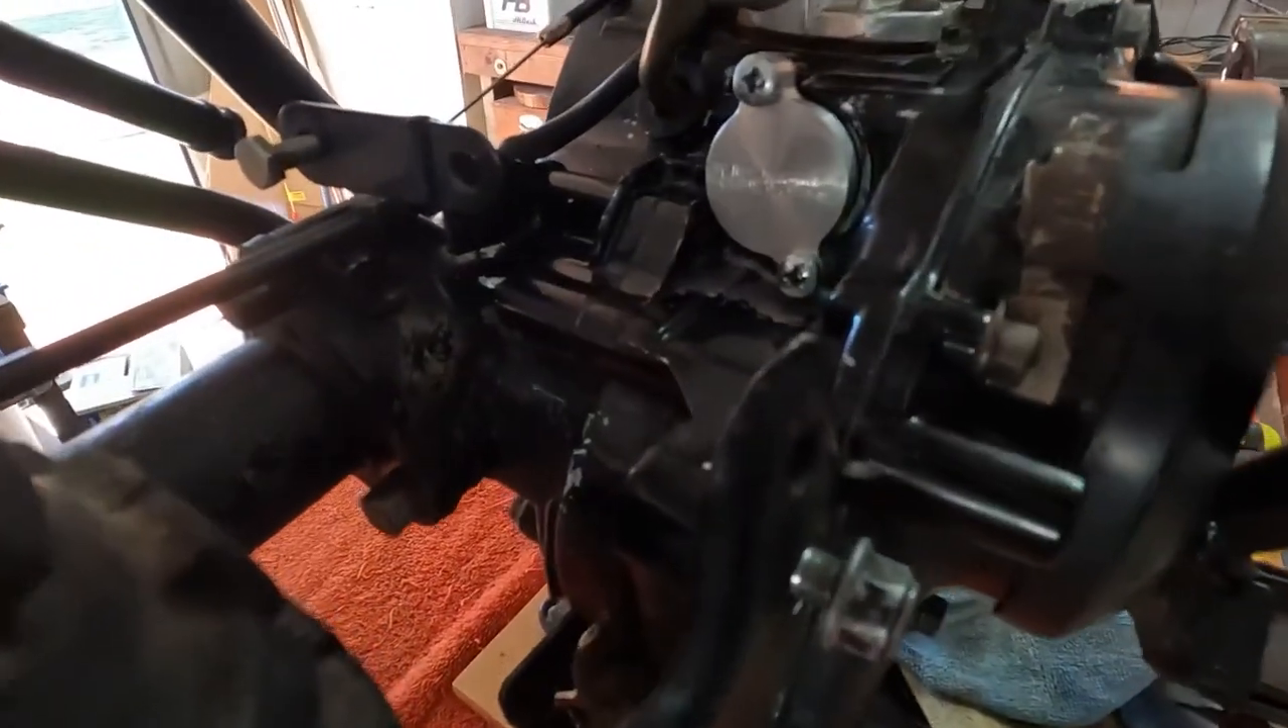Blanking plate's all on. I've cleaned it all up.